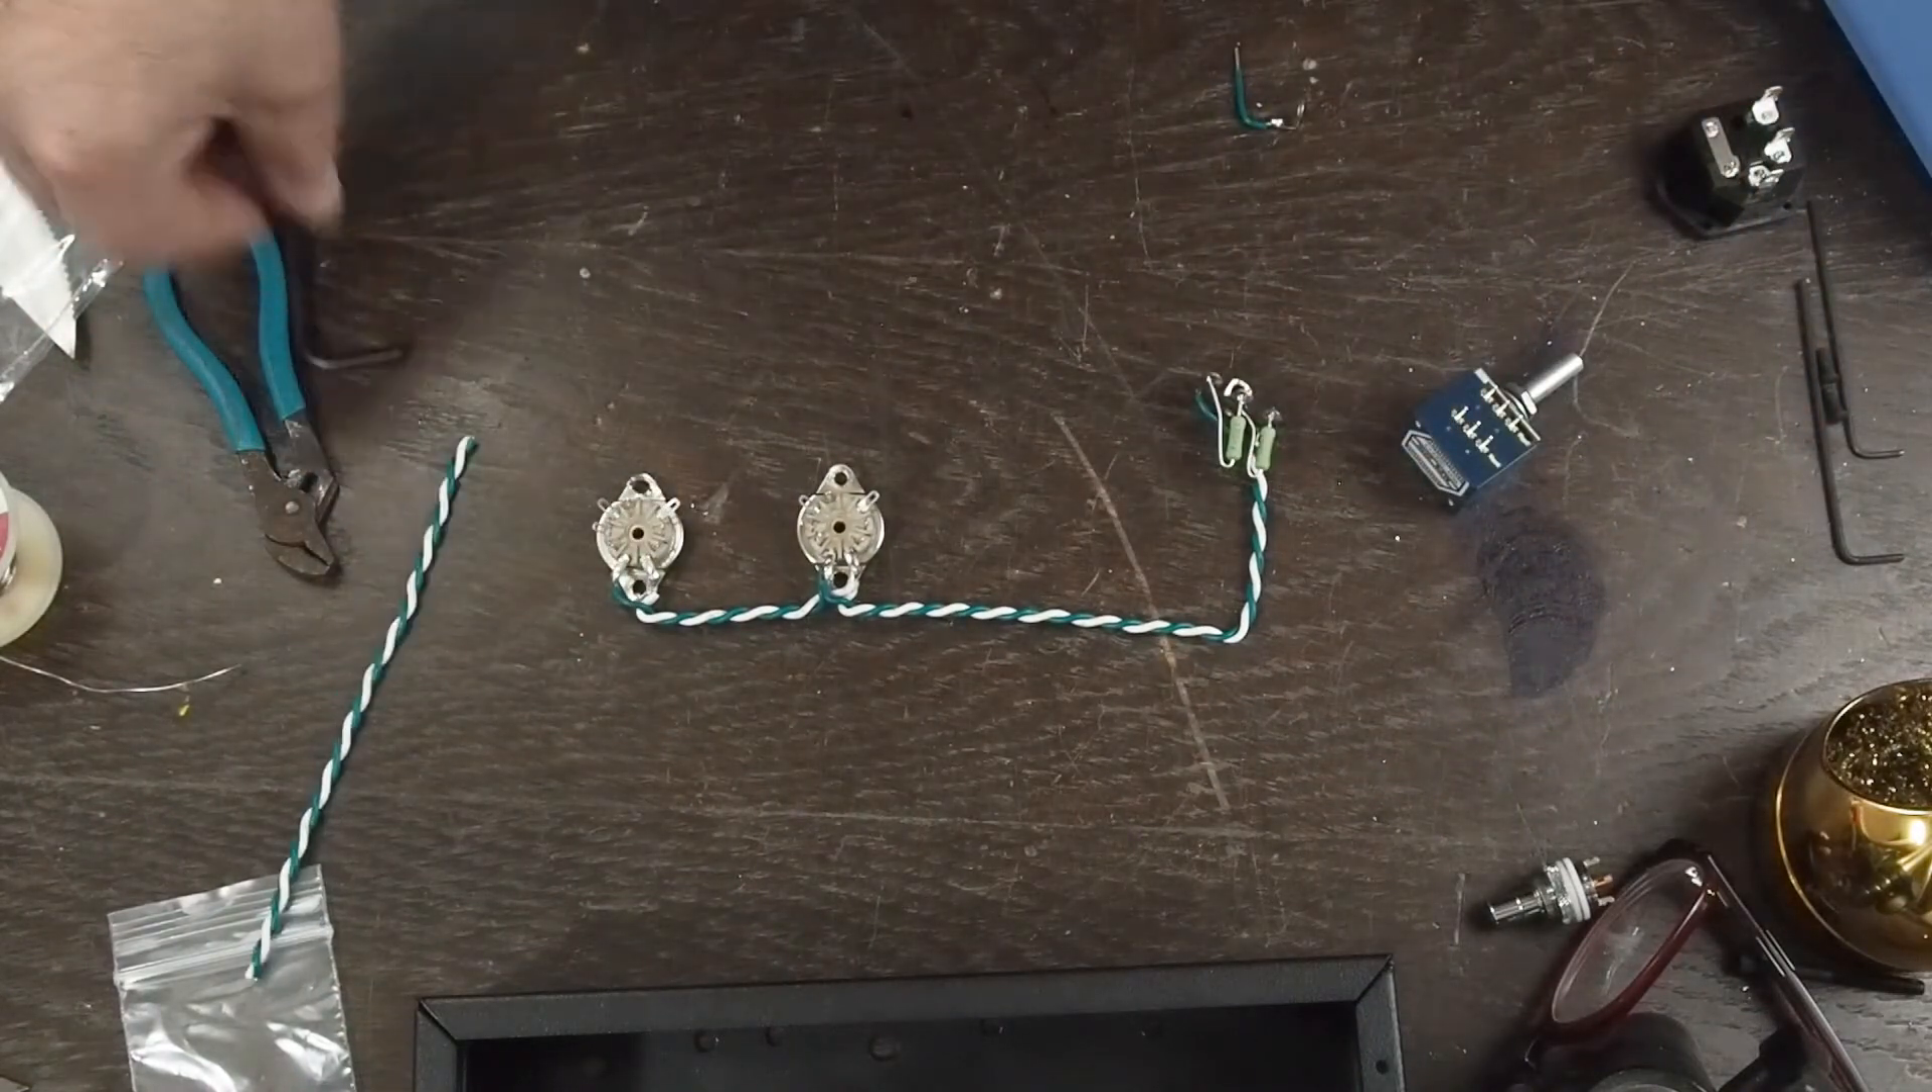So here is the heater wiring that i've put that i made up.